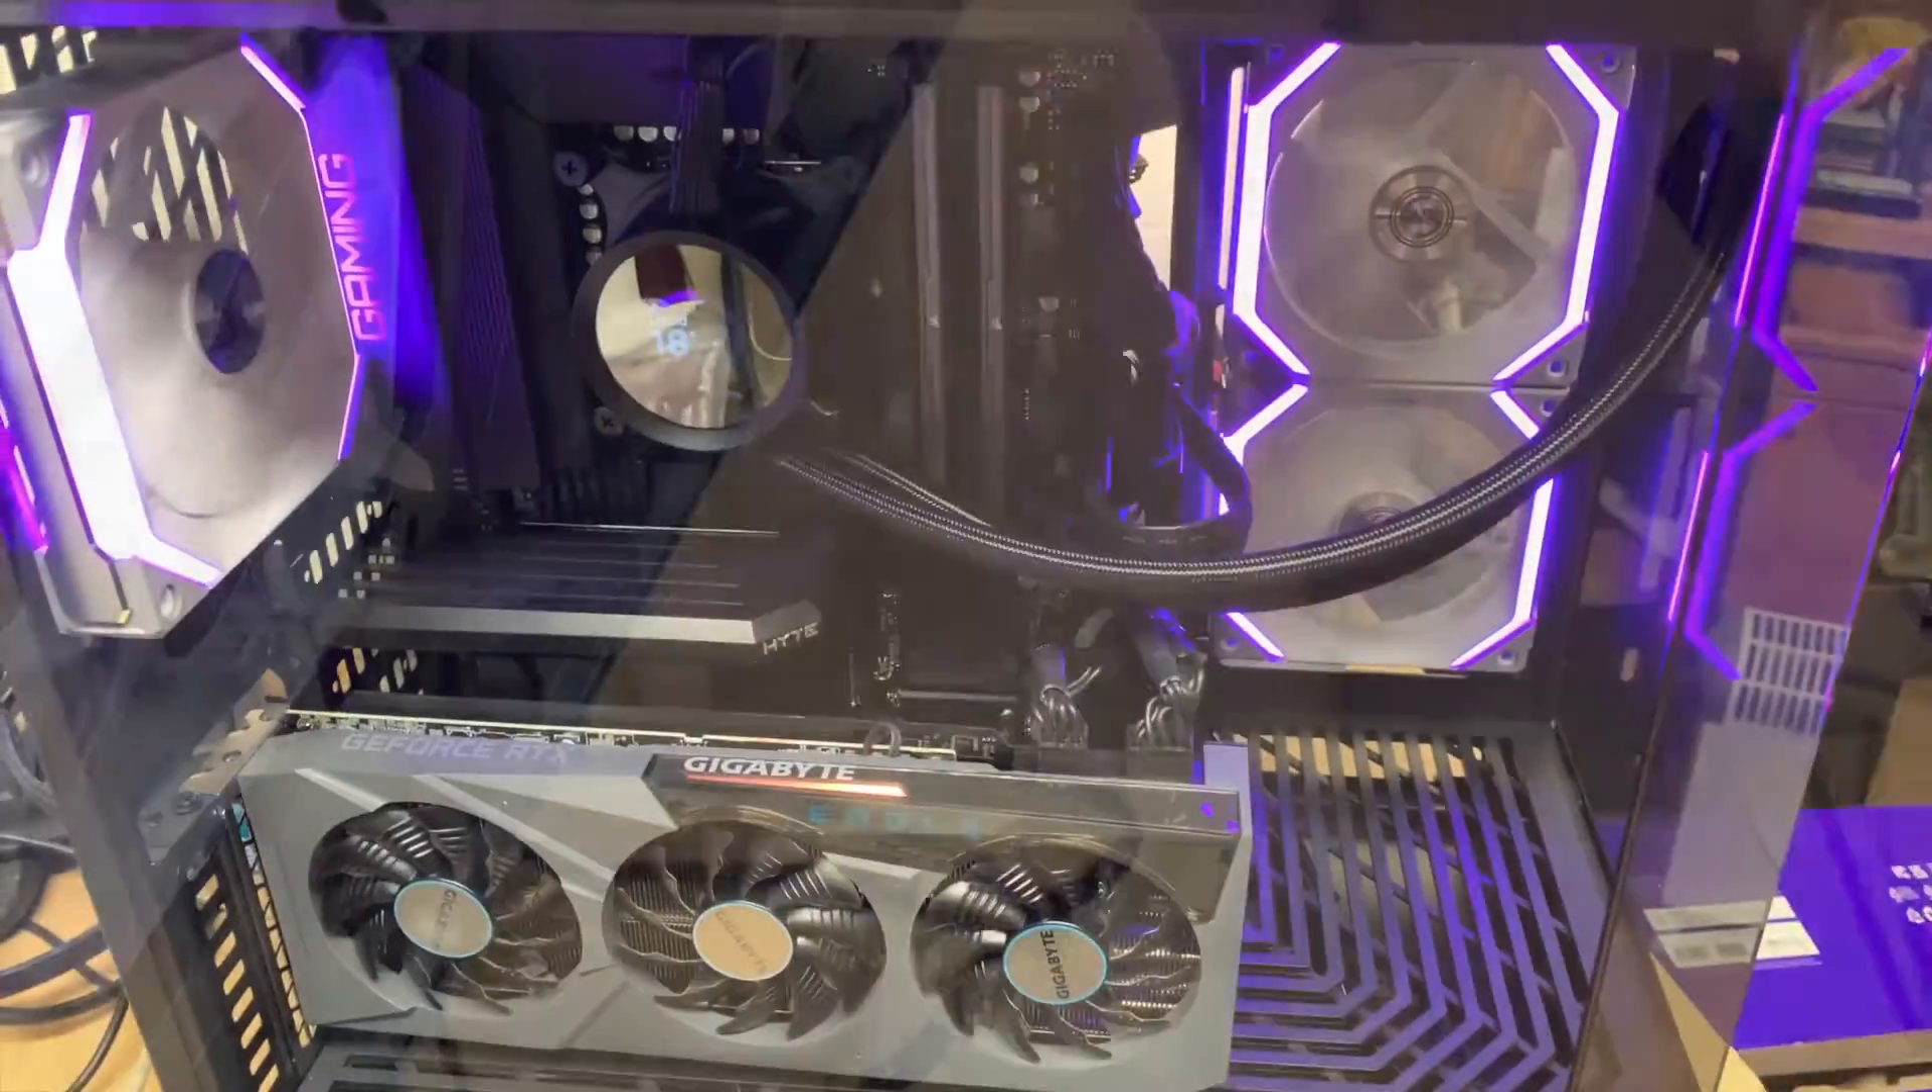Okay so the lights are now in and running and the um lighting is controlled by this program which is called l connect three.